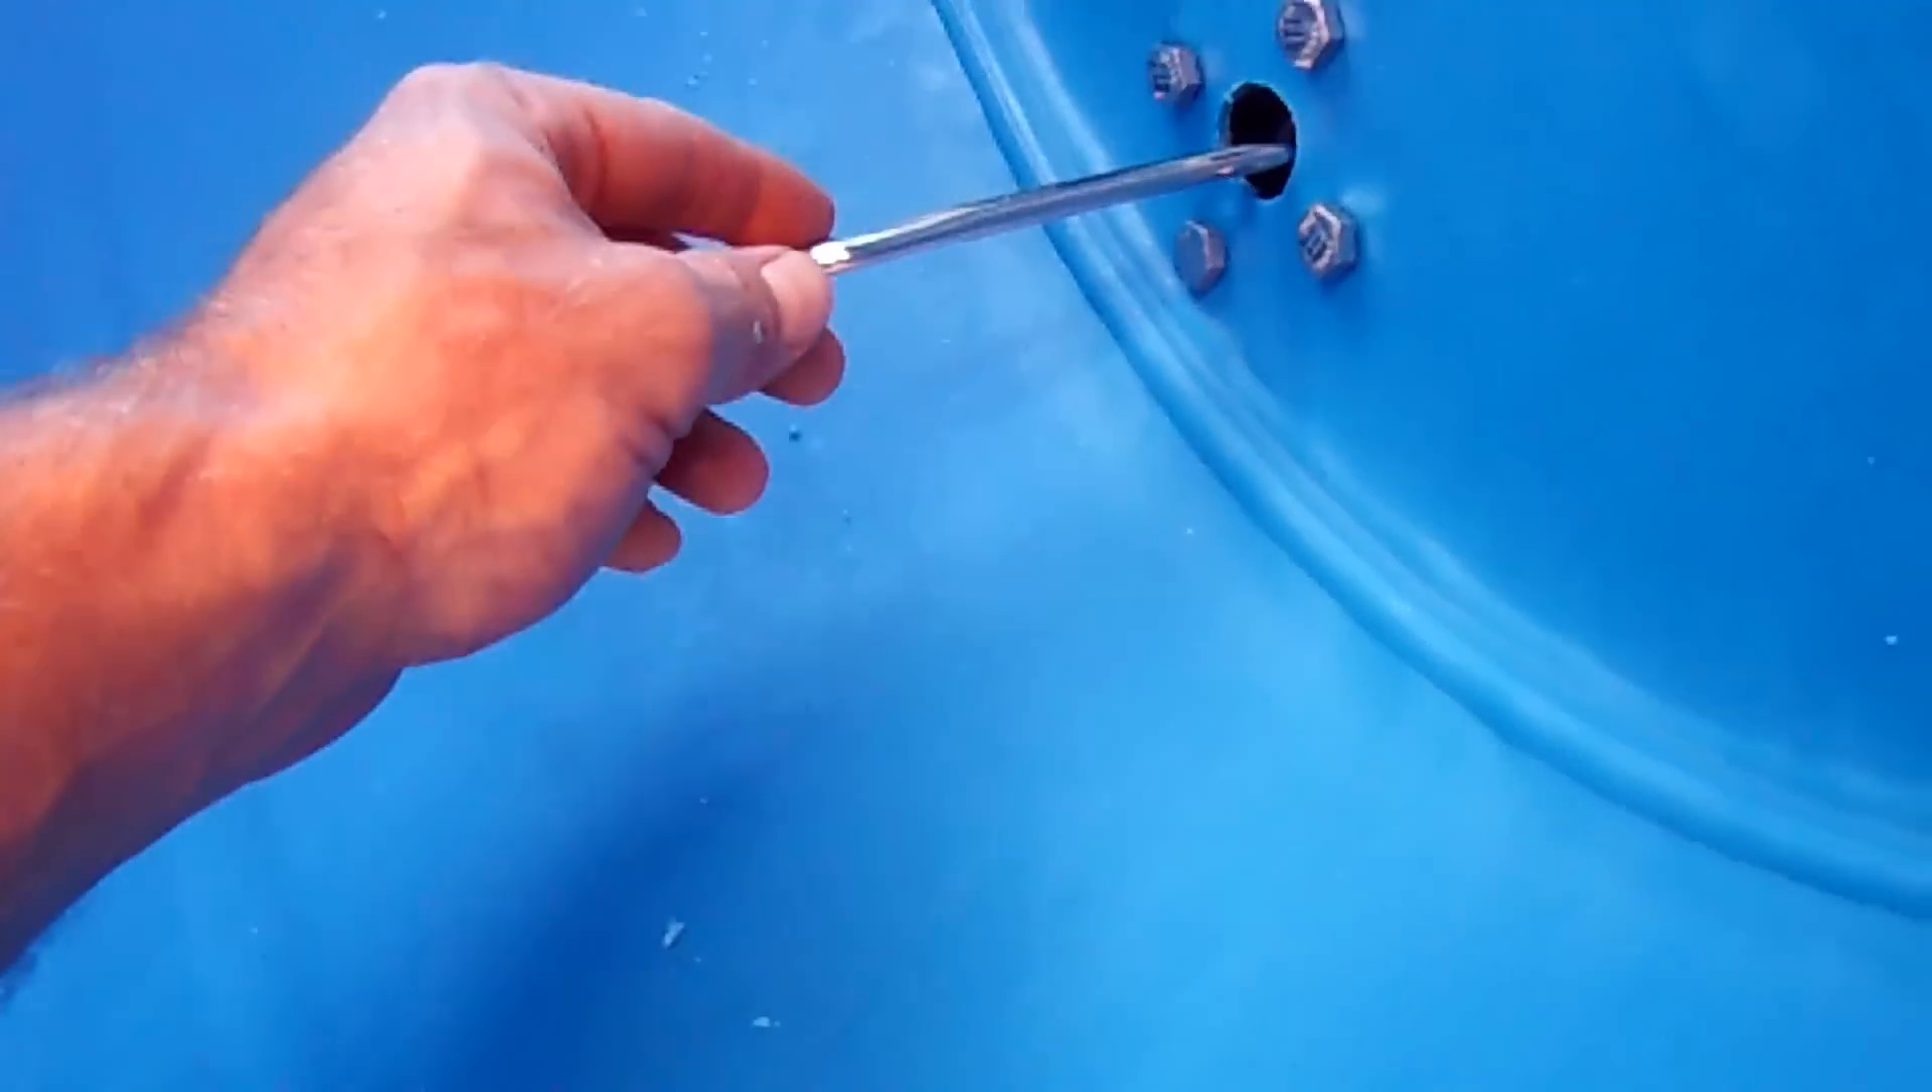You see on the inside I have it so the heads of the bolts are on the inside the barrel.